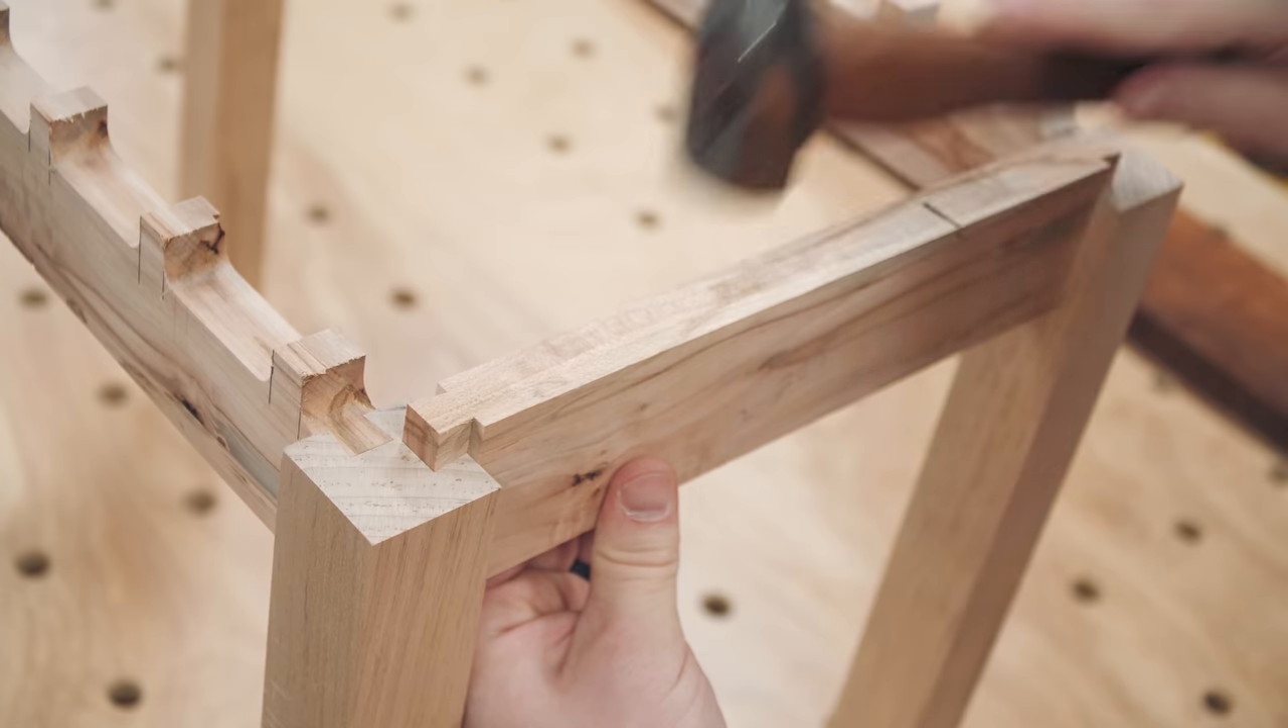This dry assembly shows the slat cuts on the front and back rails lining up with the top of the legs, and it also shows how much the side rails need to be trimmed to match the top of the legs.